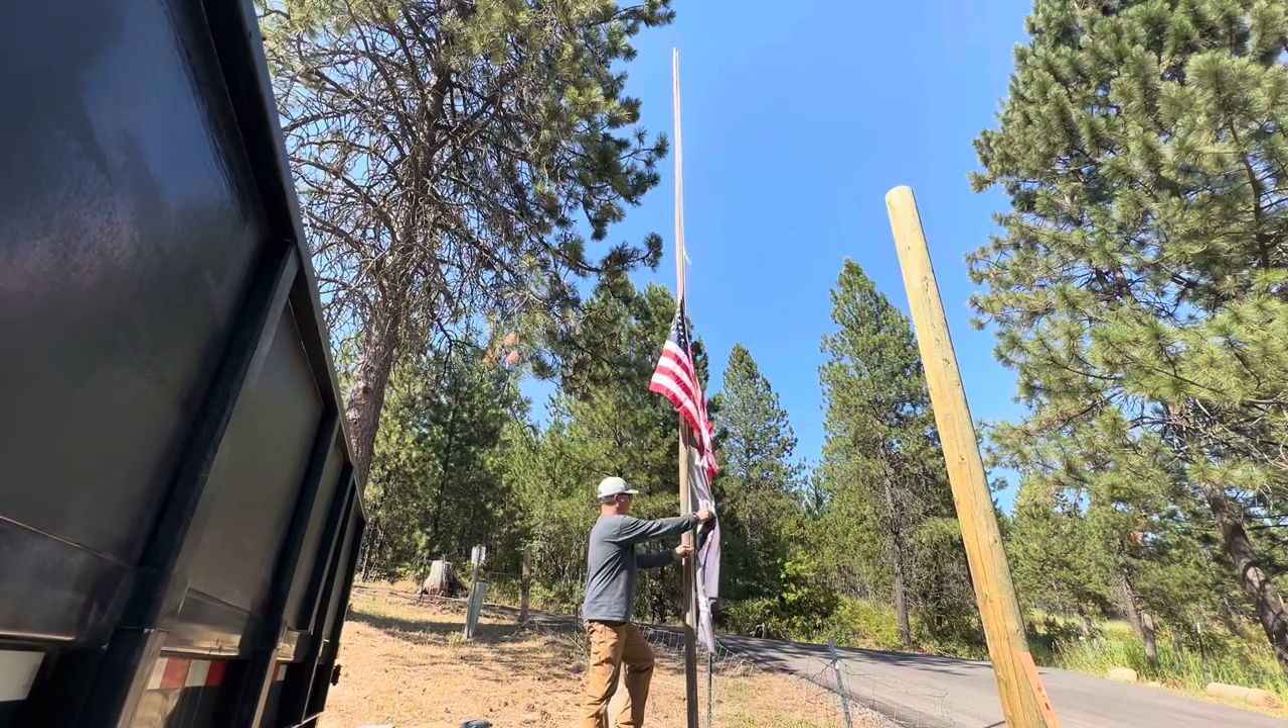All right so now we got our flags attached to the rope here.